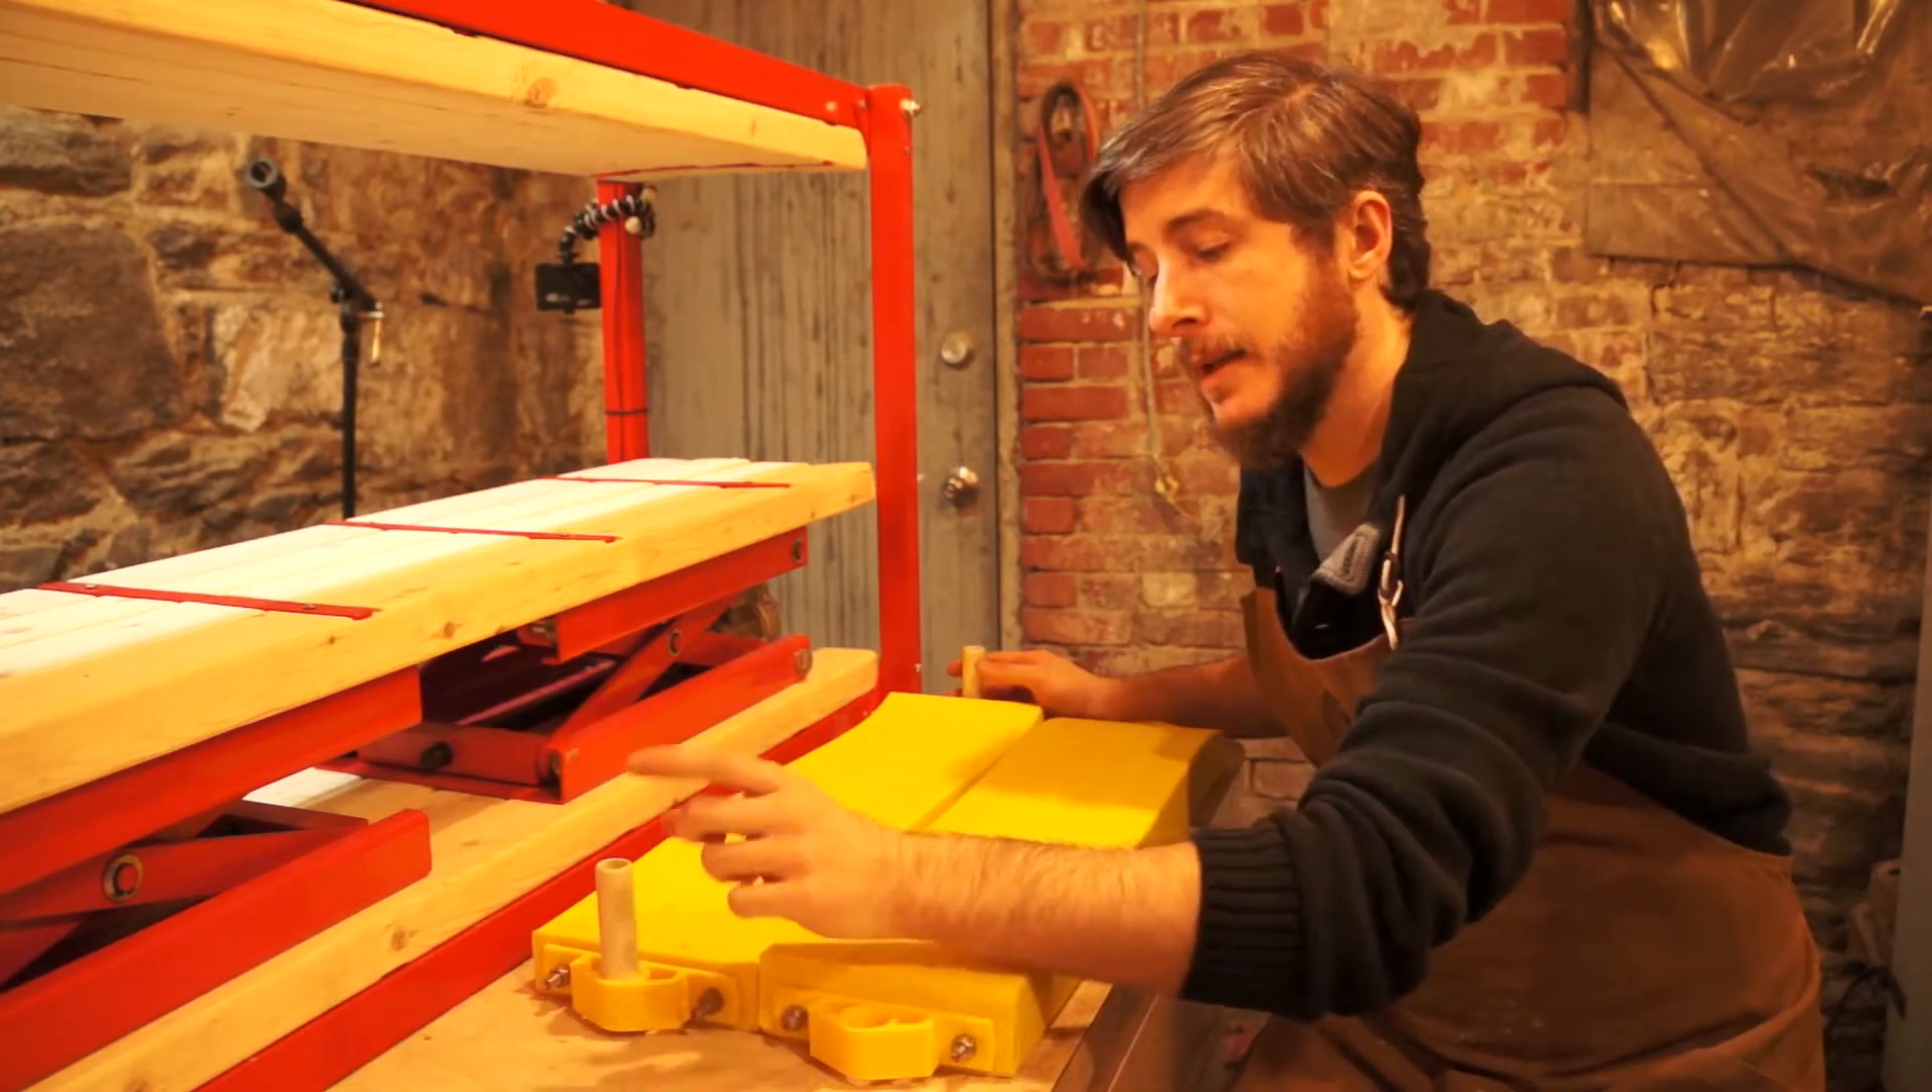I've got these extra printed parts bolted onto the end.